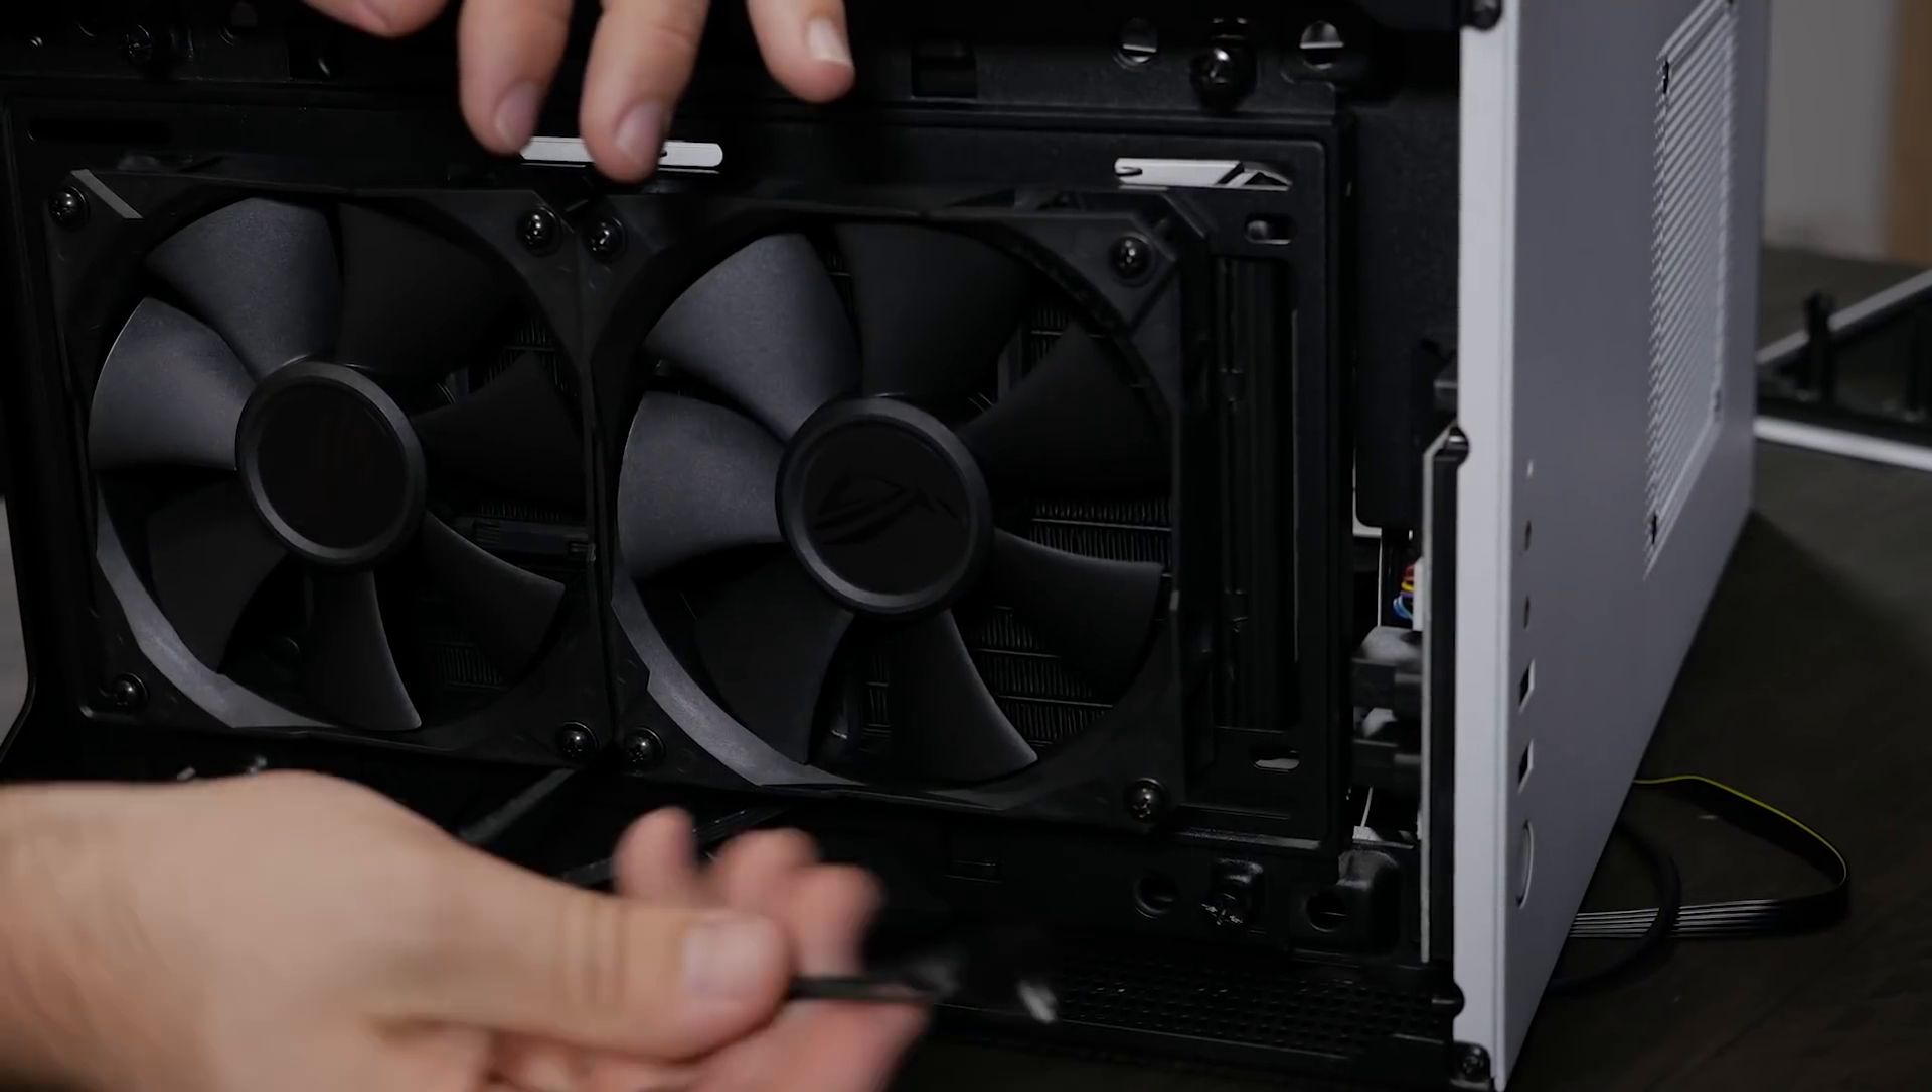Okay, so we've got our fans on.